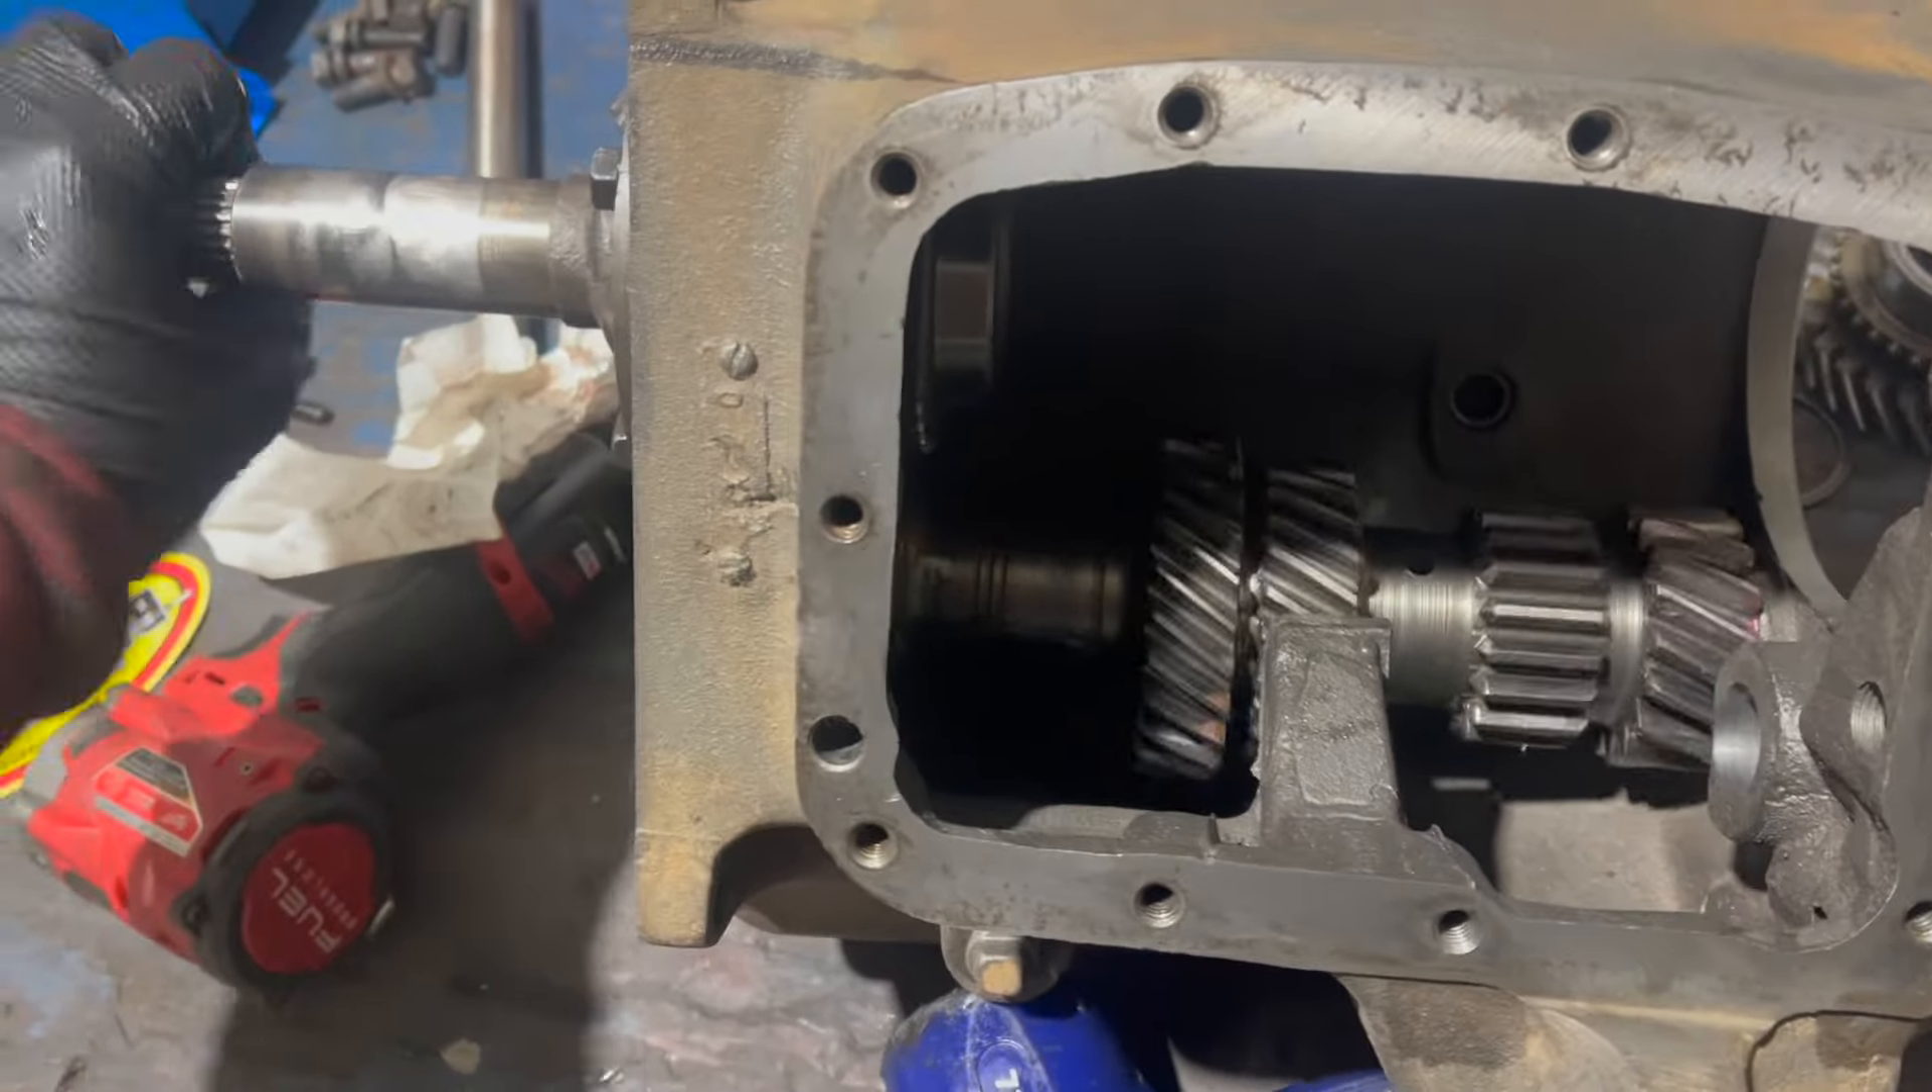And there we have our countershaft cluster in place.